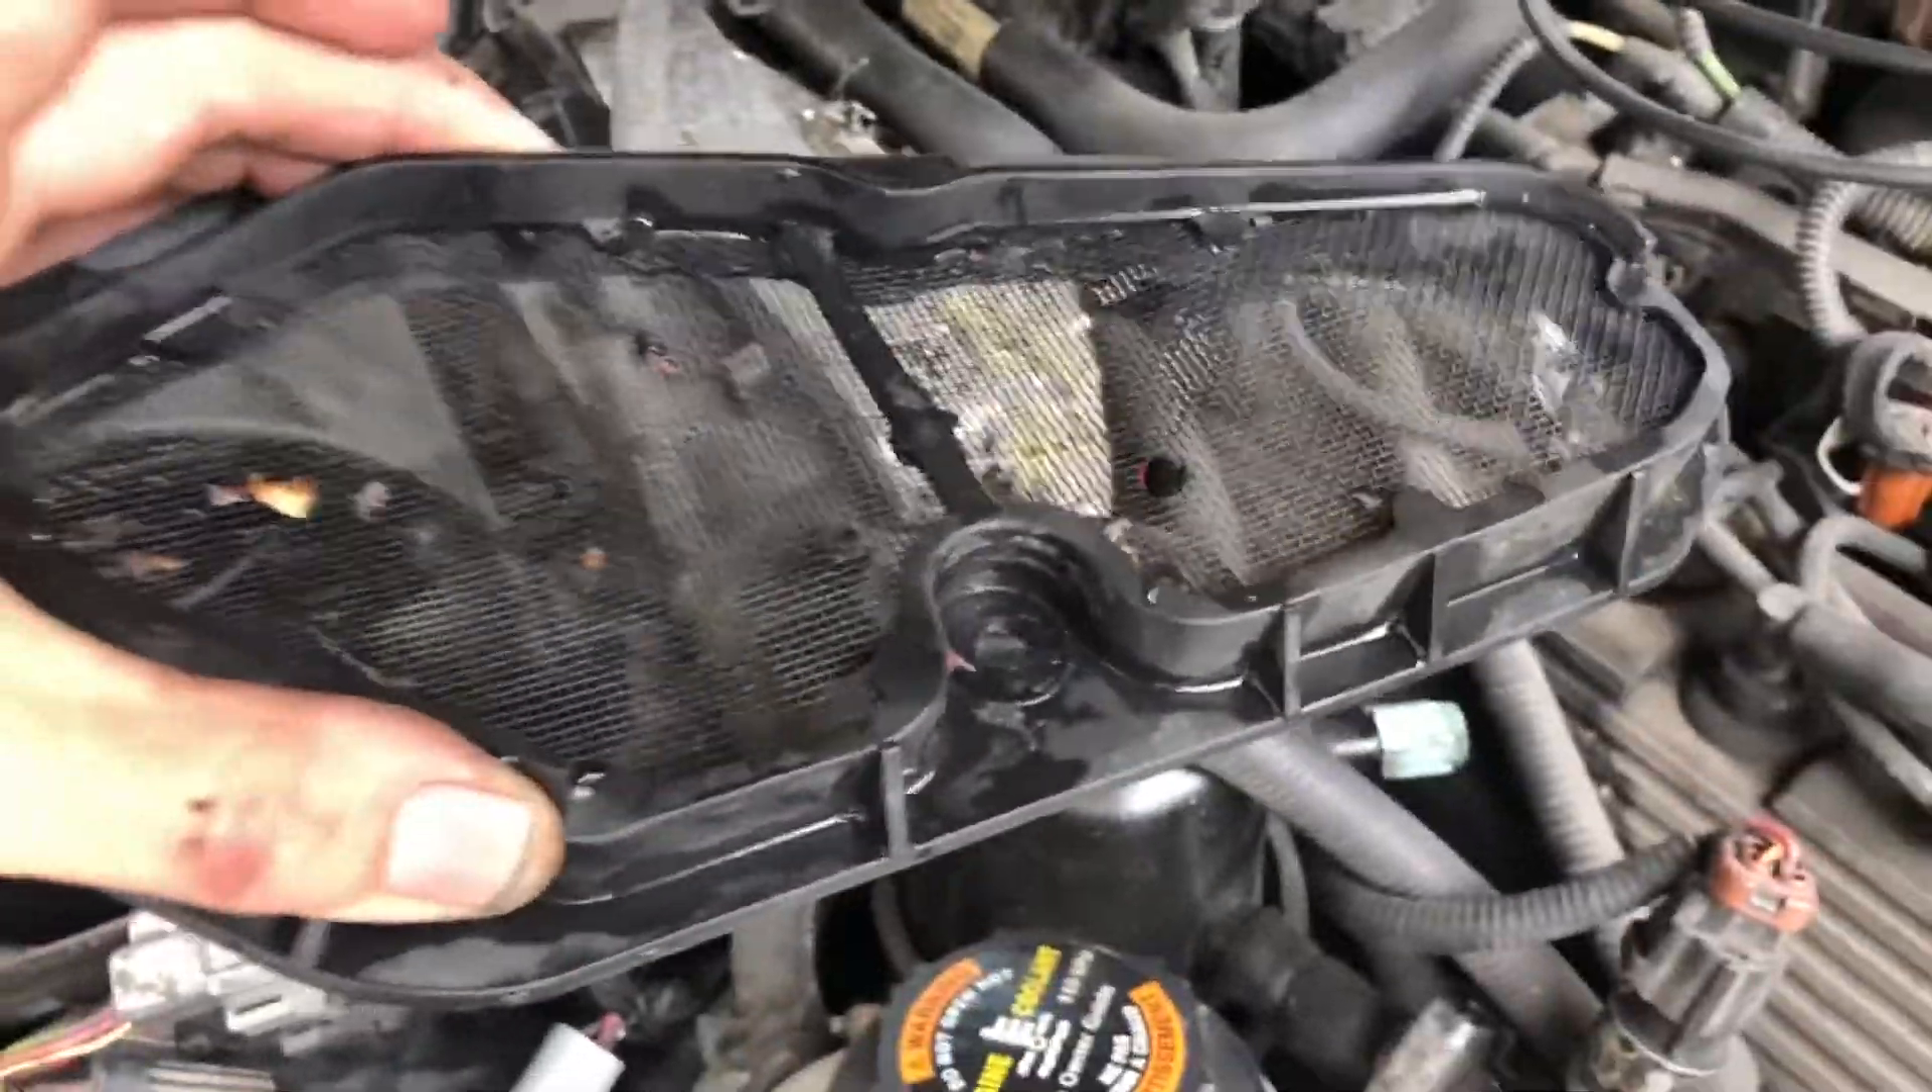Now we're up on top and you can see I've removed this panel here from the cowl.